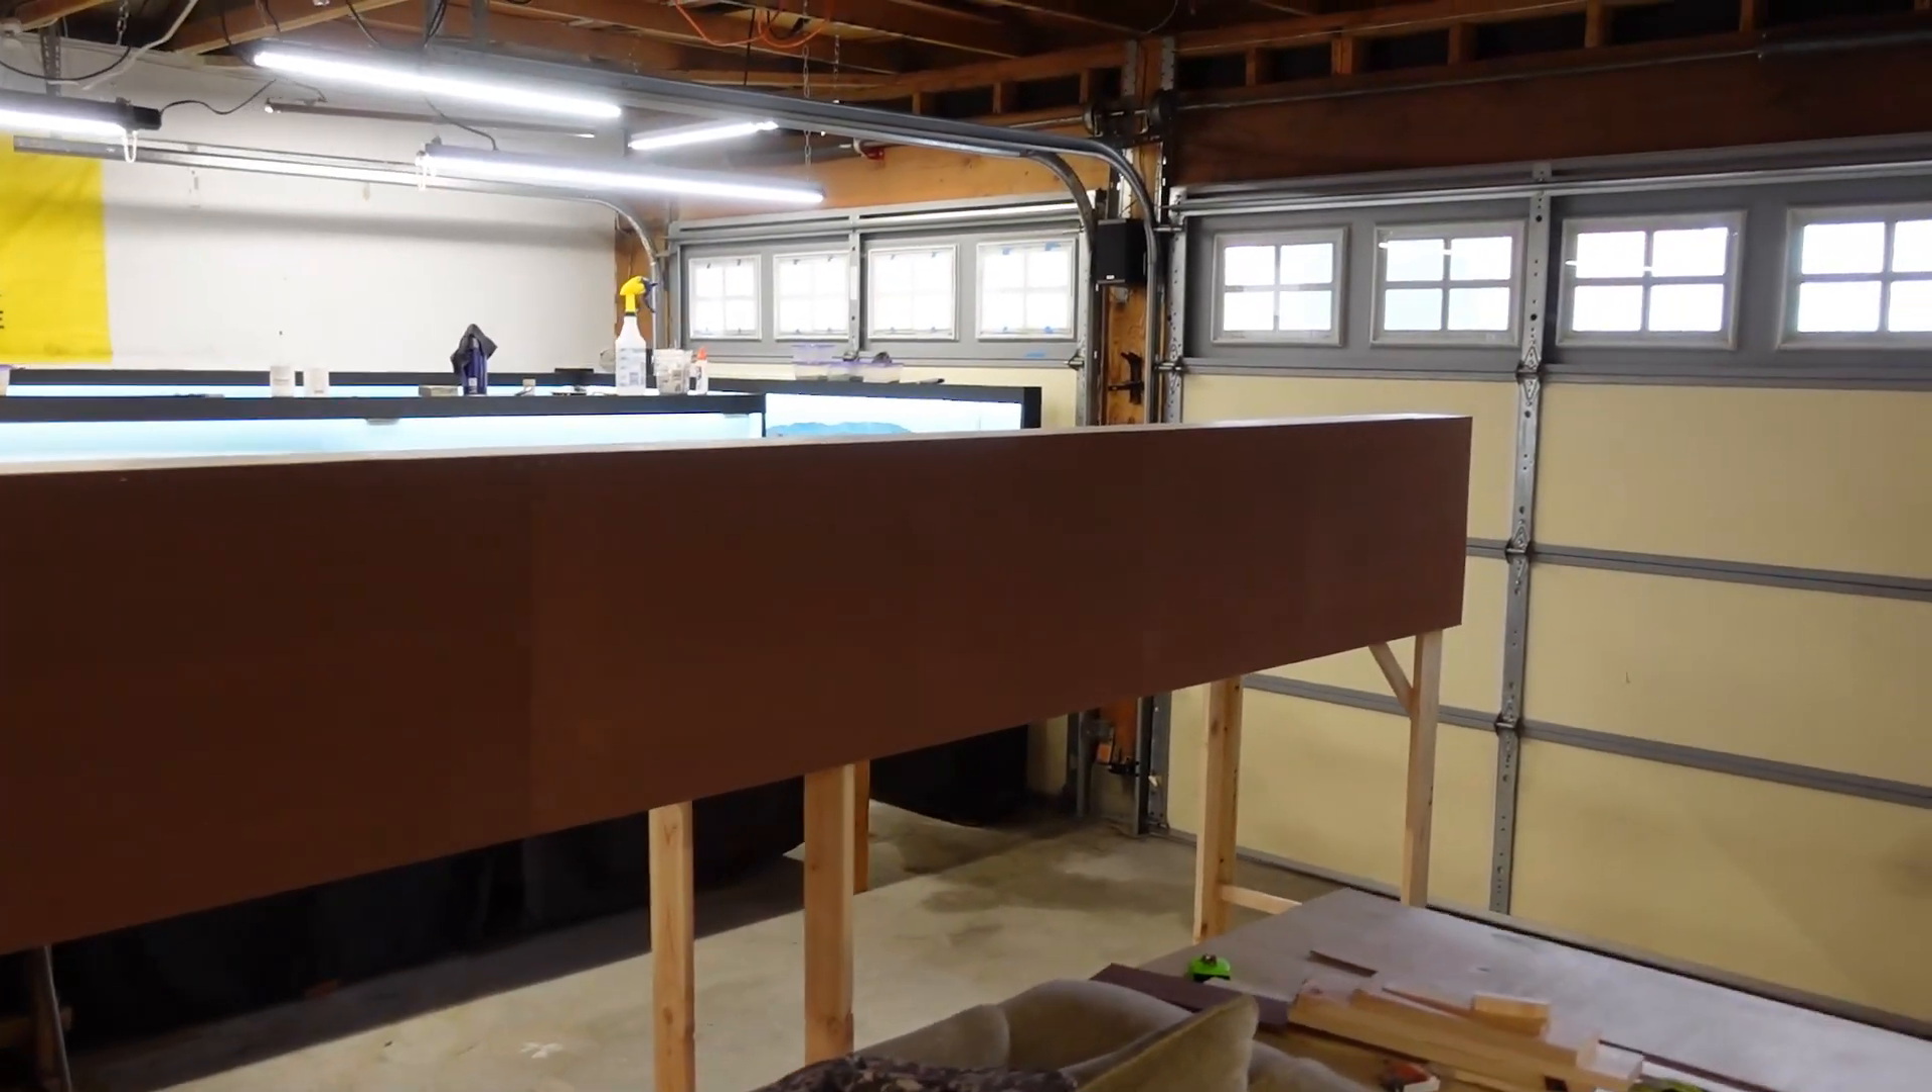Anyway as you can see we've got the backboard up and we'll walk around here and go on the interior.